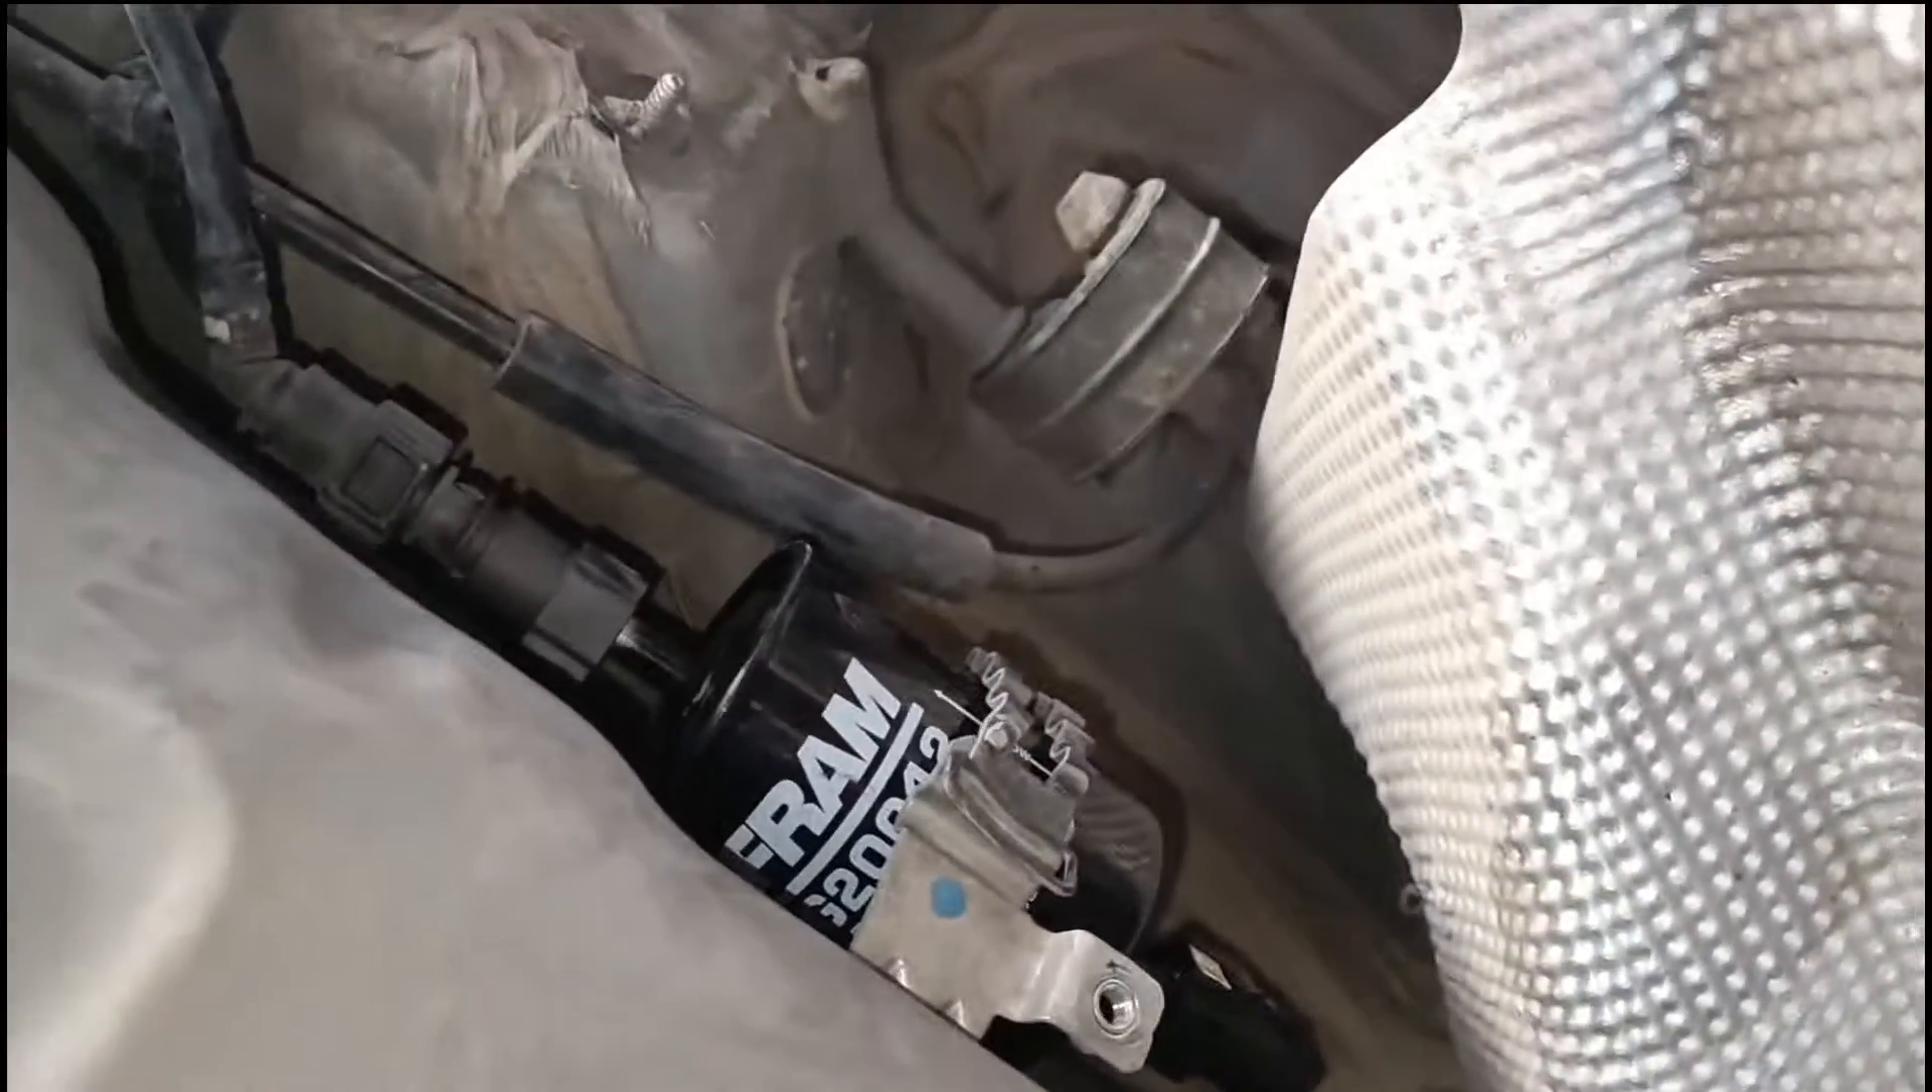Les muestro ya el vehículo con el filtro instalado.